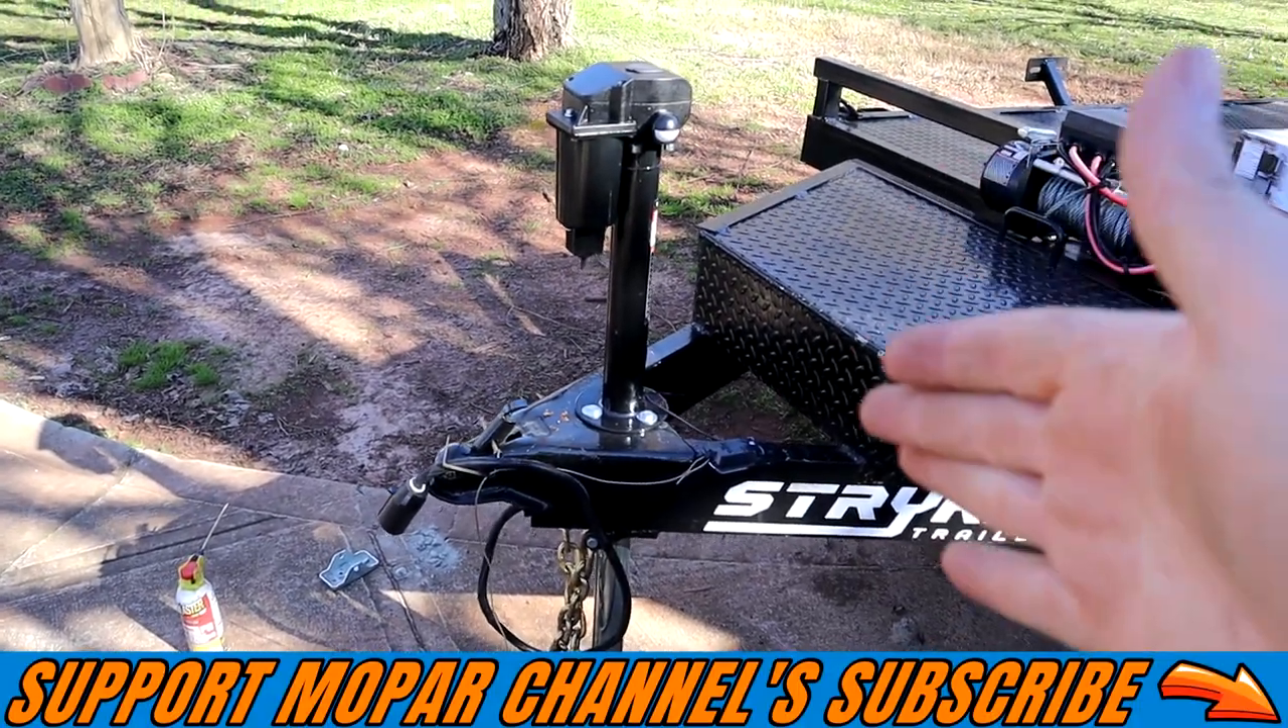We have the new electric trailer jack installed from Harbor Freight very simple bolts right on and you have a one wire connection.